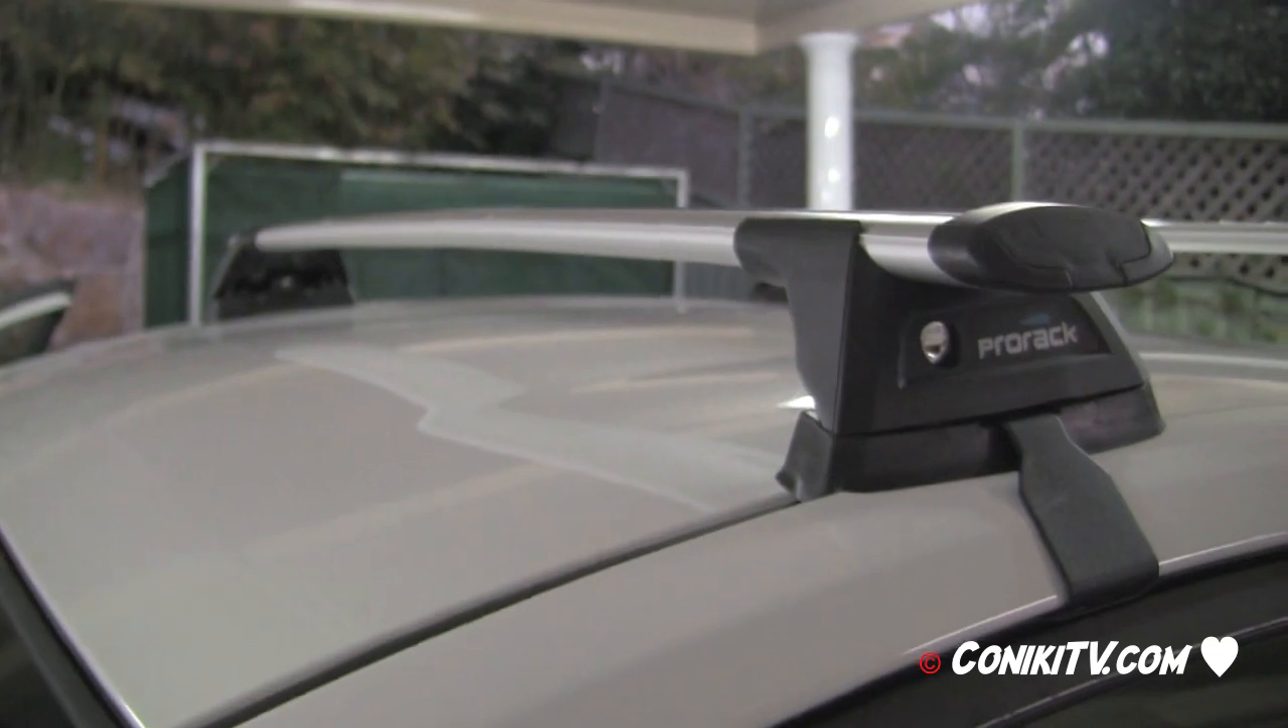All done front bar is now finished.